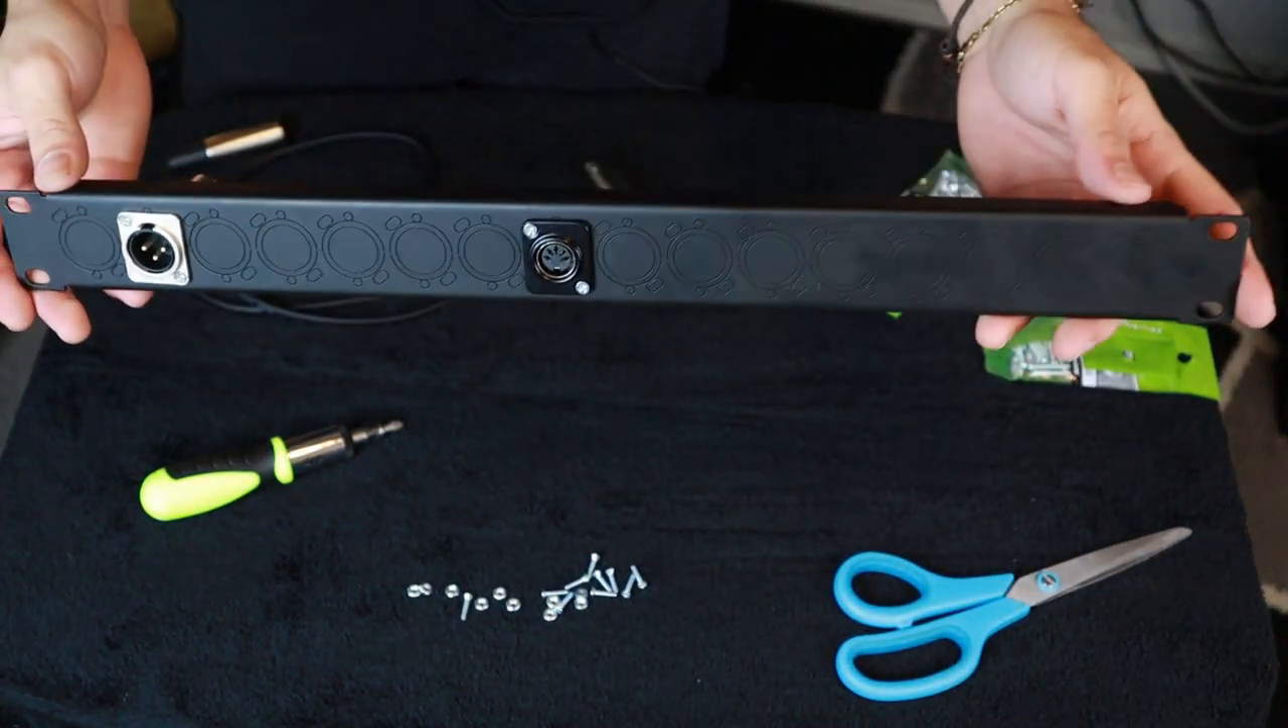I have both modules into the little patch bay that I made here.